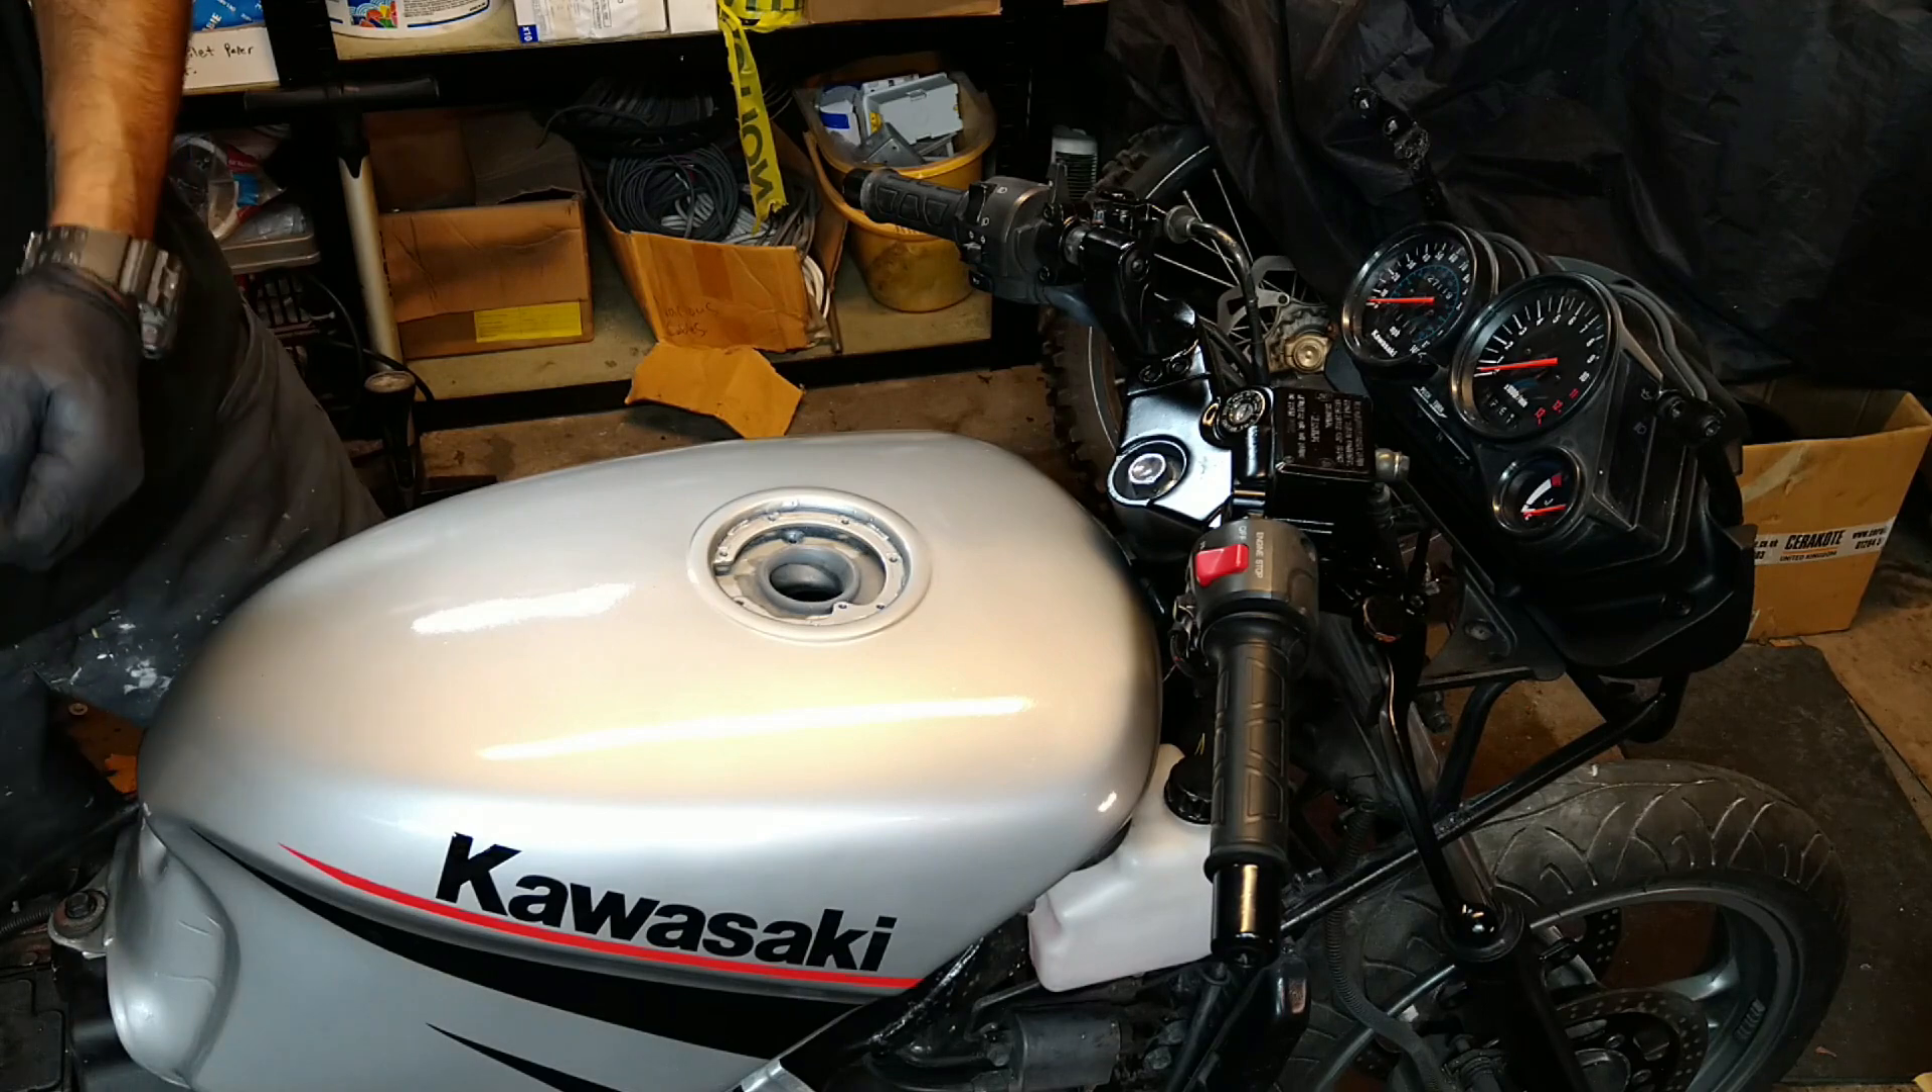All right guys before i get carried away with the fairing we're not done with the fuel tank i forgot about the fuel cap.